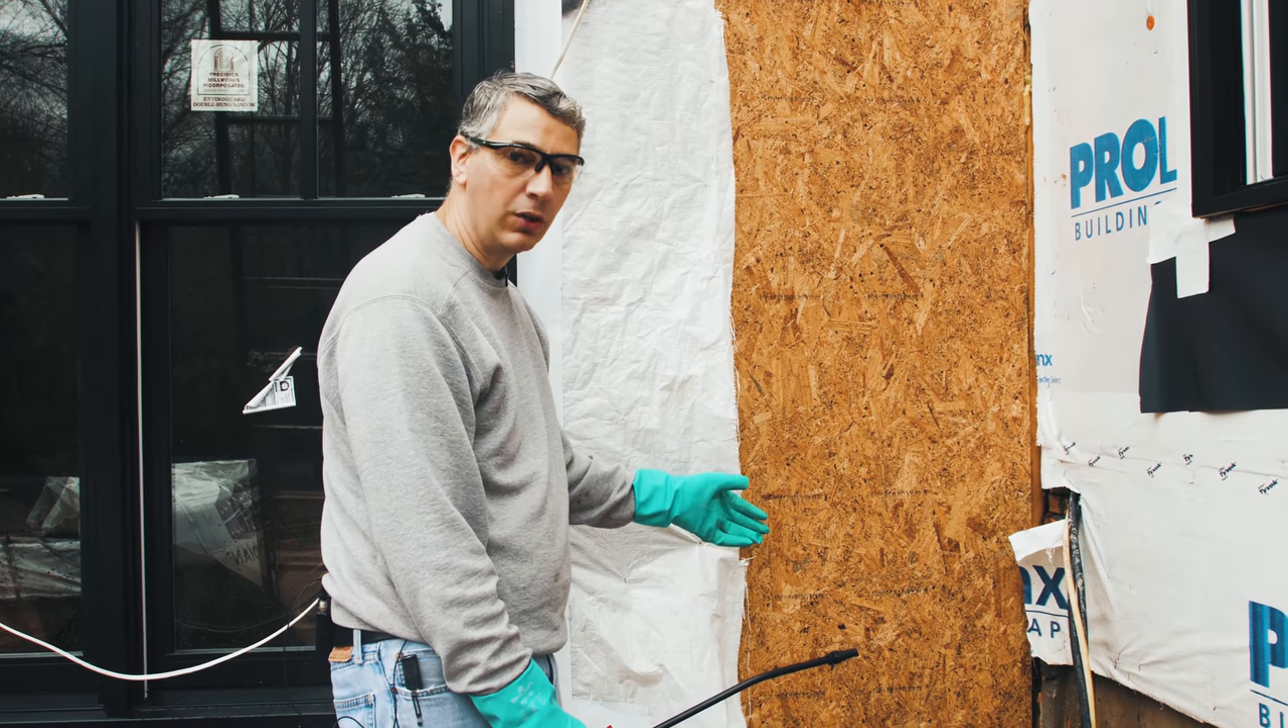We found a section of the house where the siding has yet to be installed.